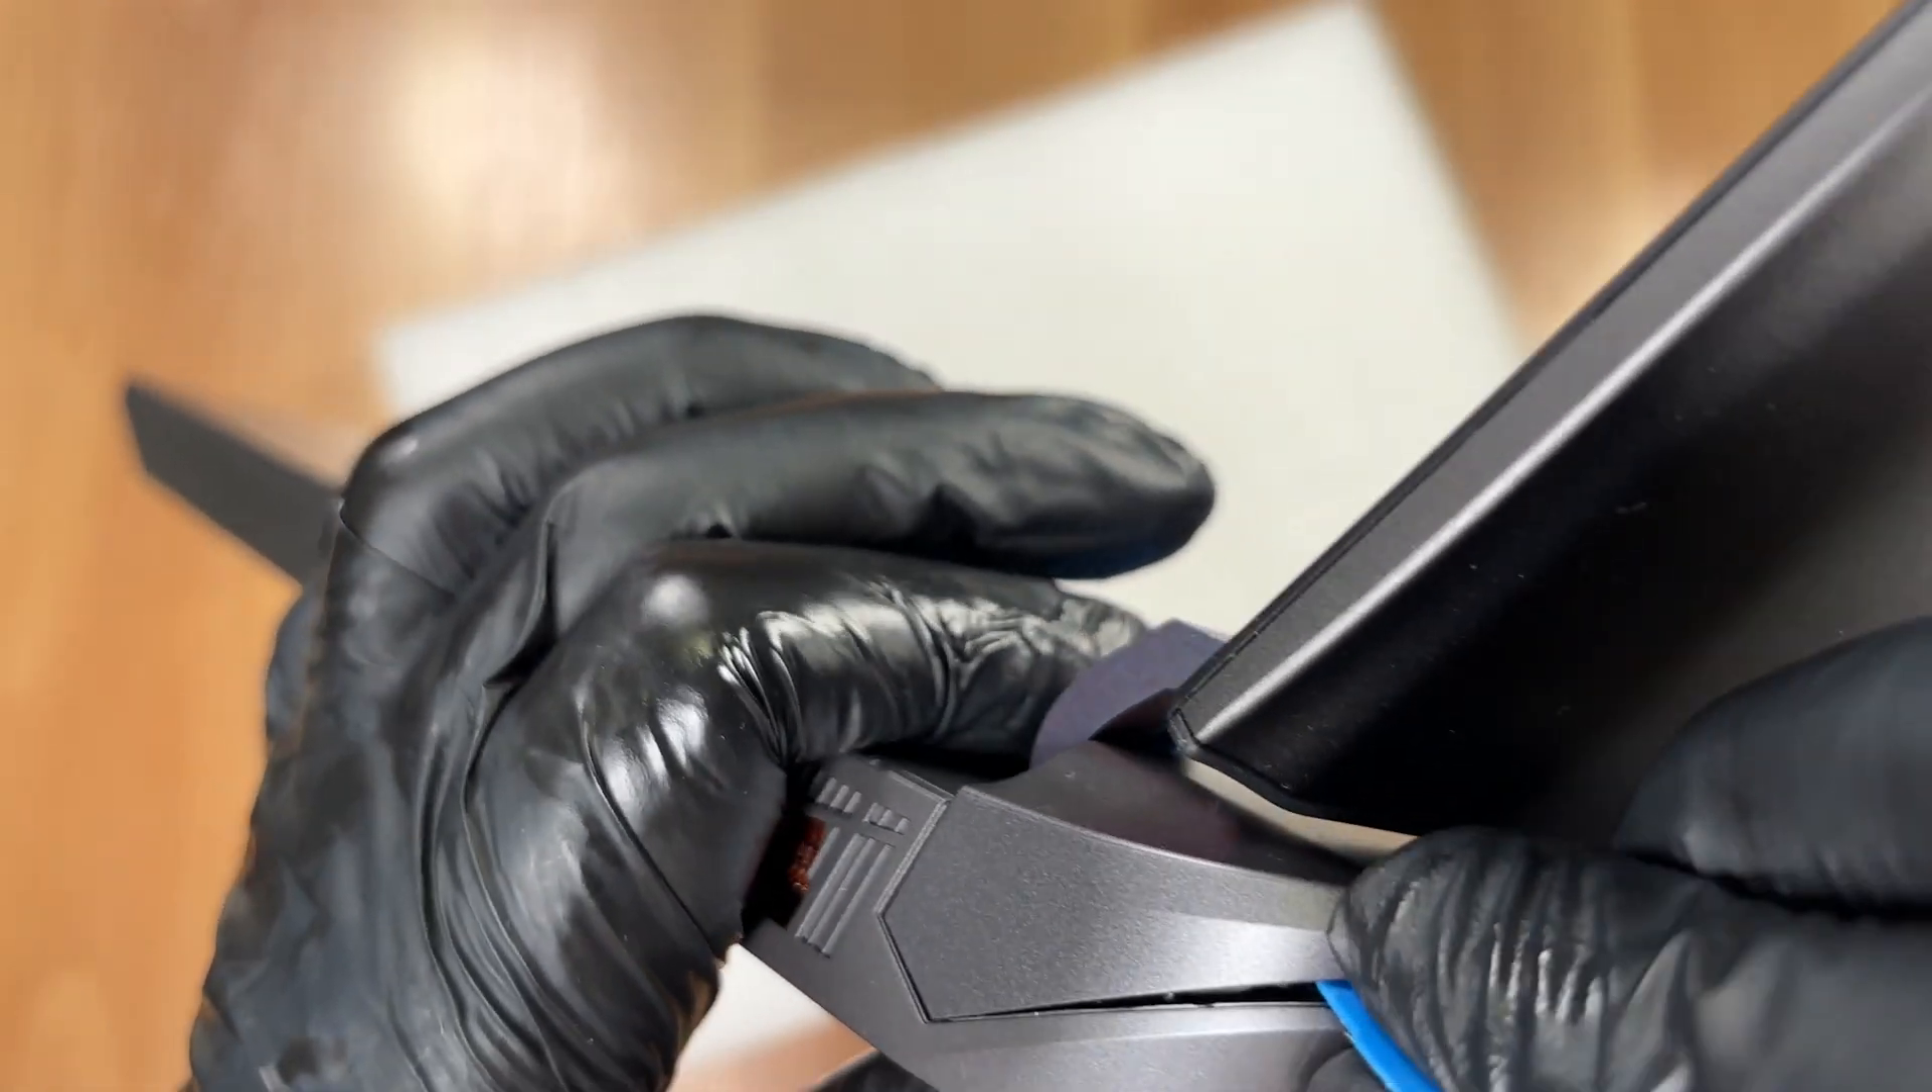We even have a gap beside the hinge area.